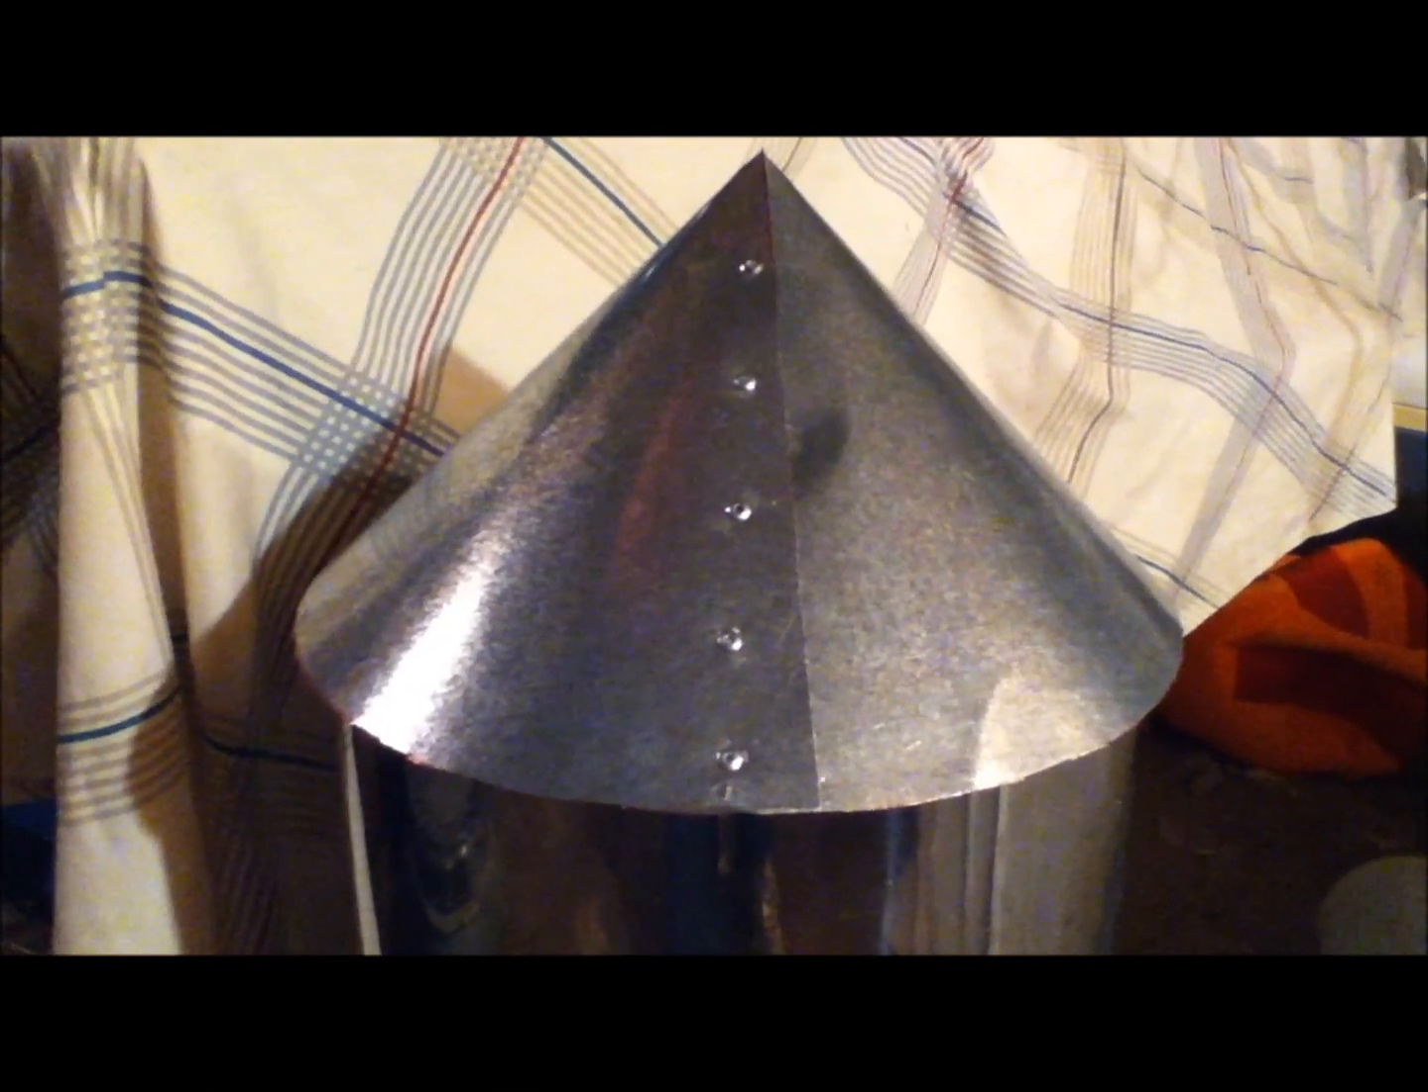Alright, we're done with the riveting. And there's the final result. I made it slightly bigger than the trash can.